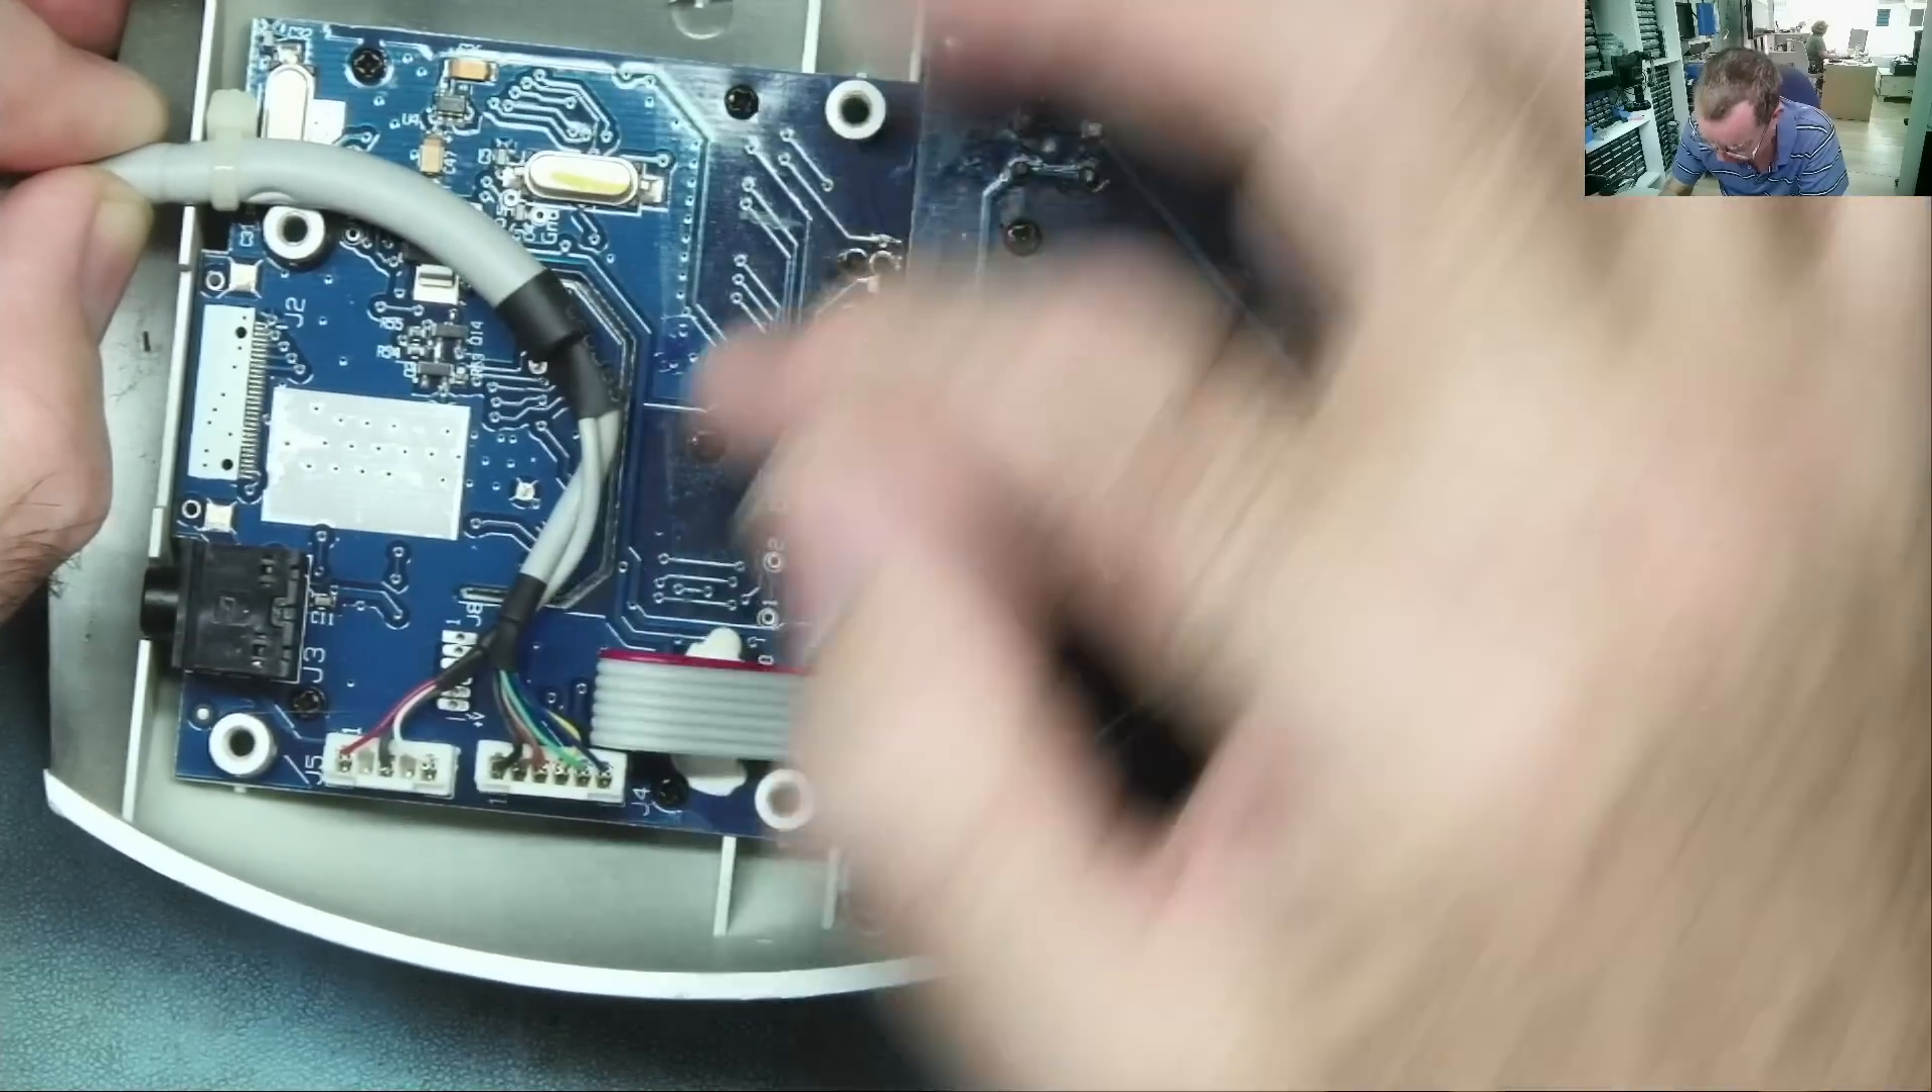Okay right i have the cover off so we can see the cable.